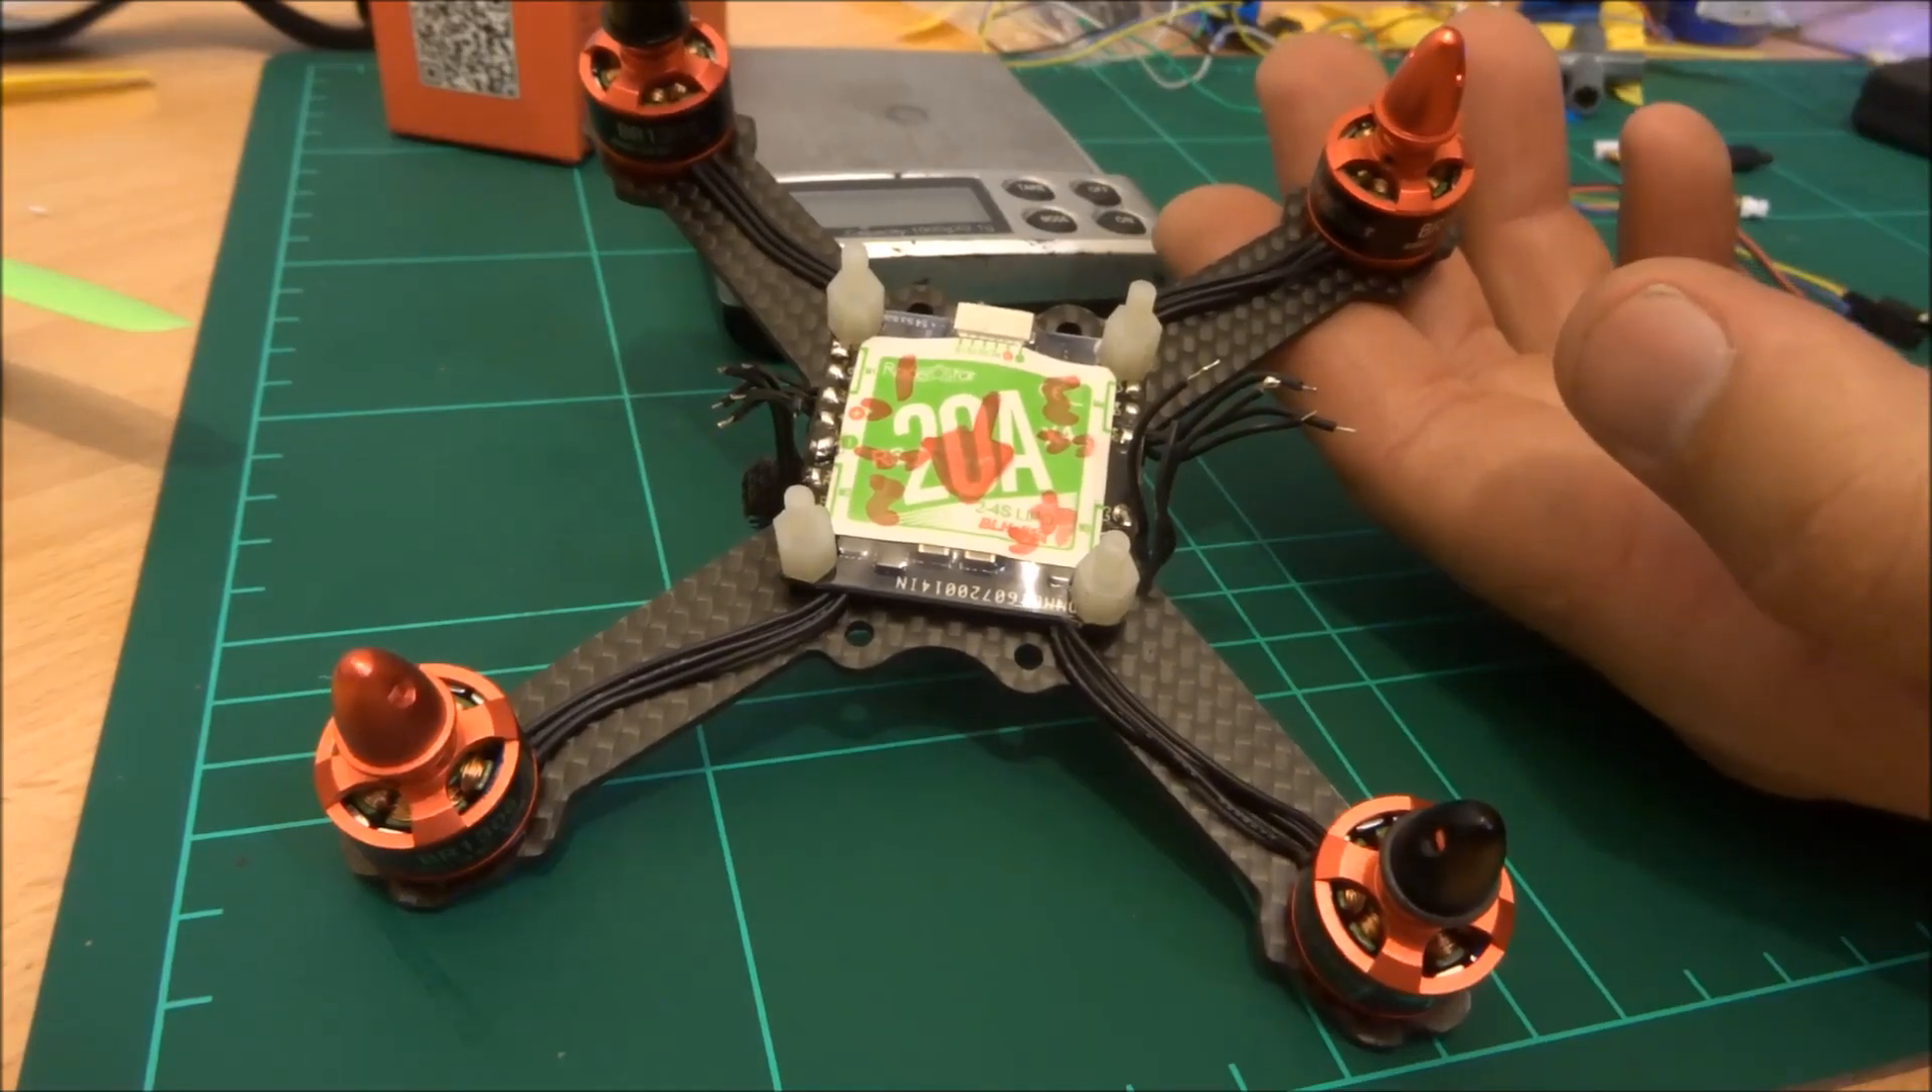Okay so I've gone ahead and mounted all four of the motors.